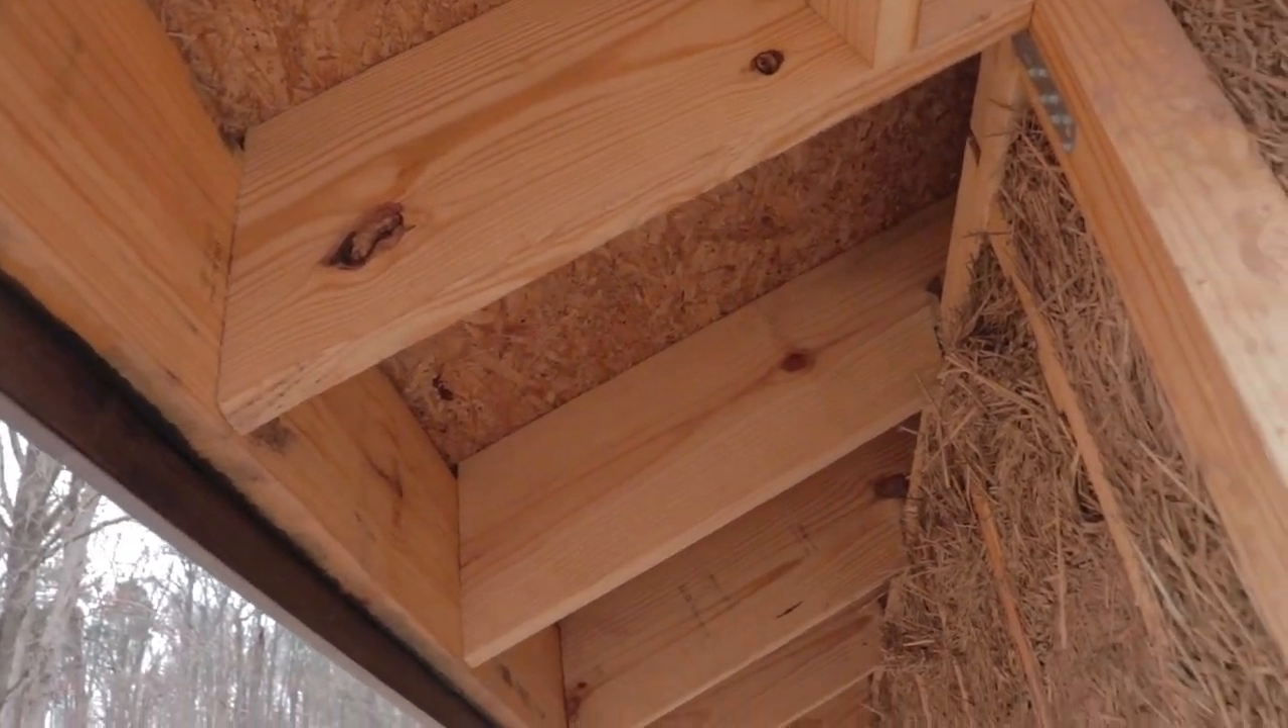And underneath here is still unfinished. I have not installed the soffits yet.